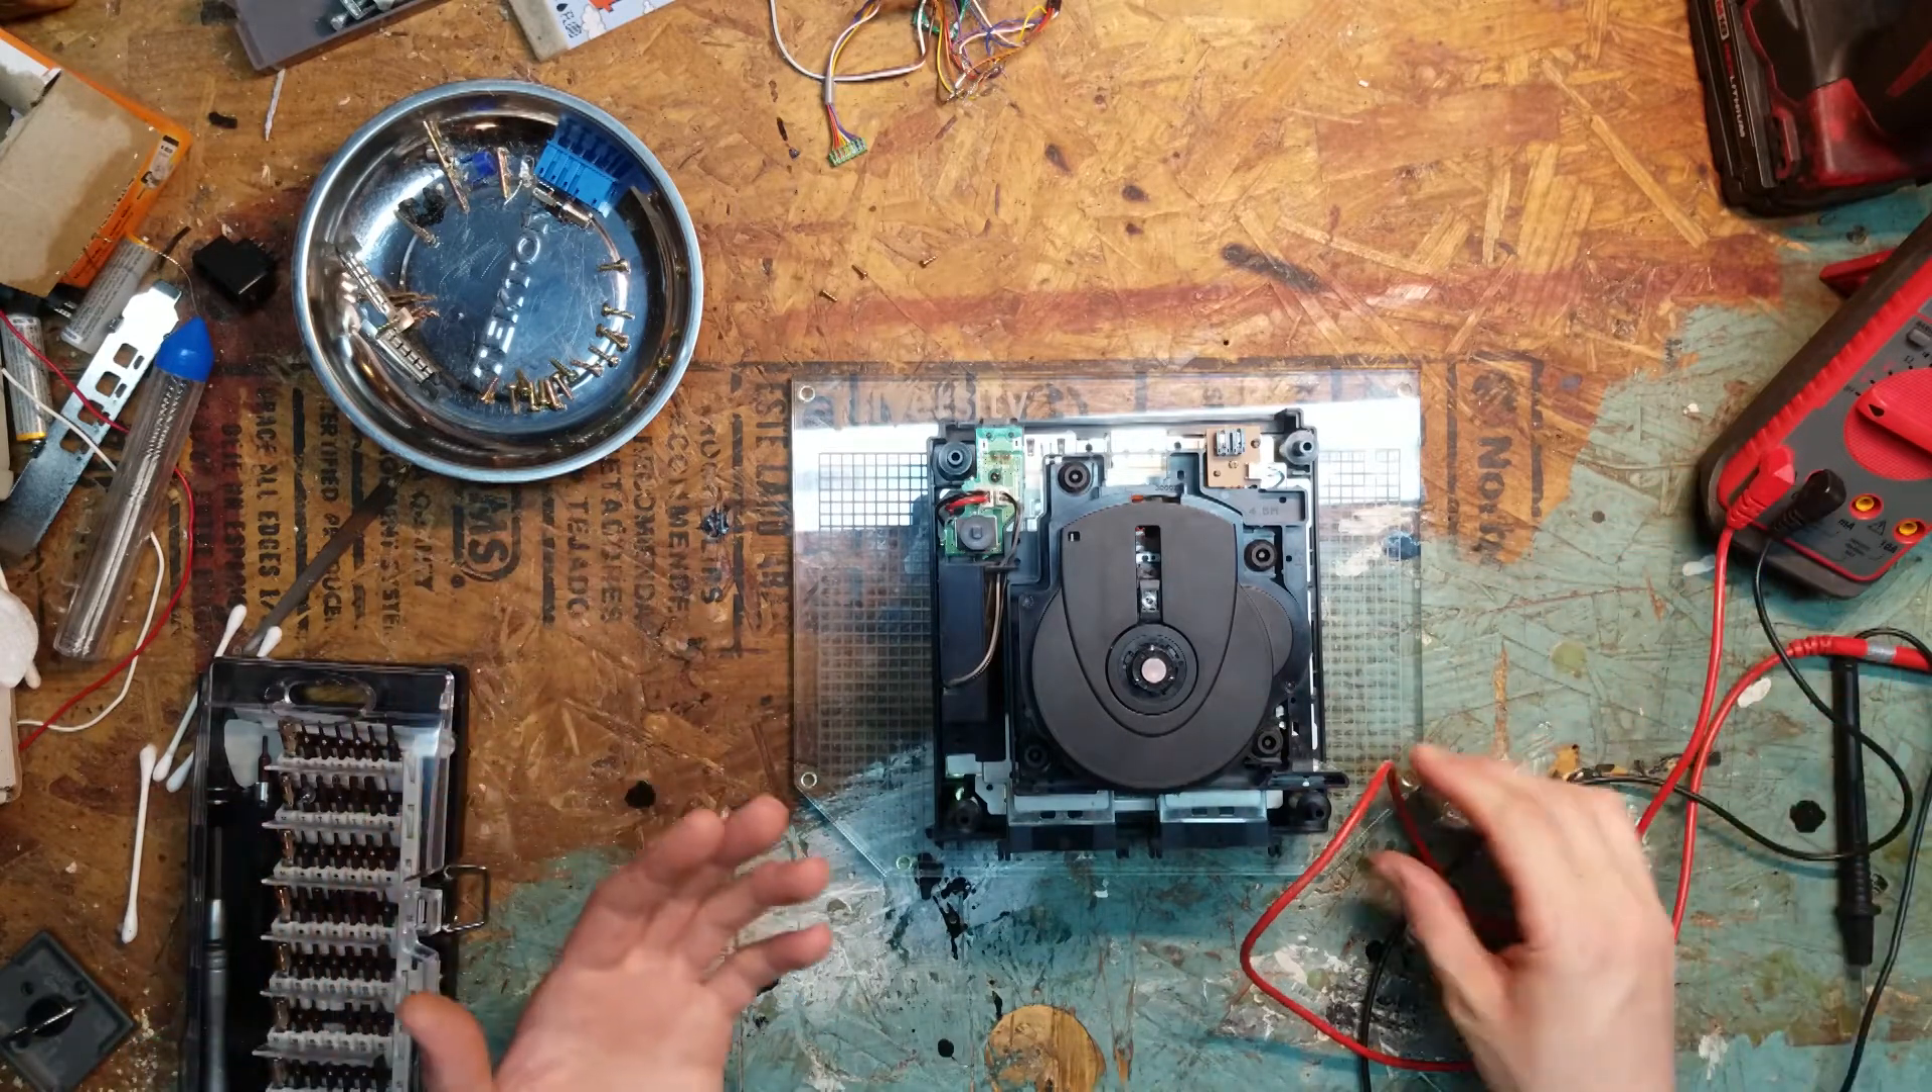As you can see I have the GameCube with the cover already off.